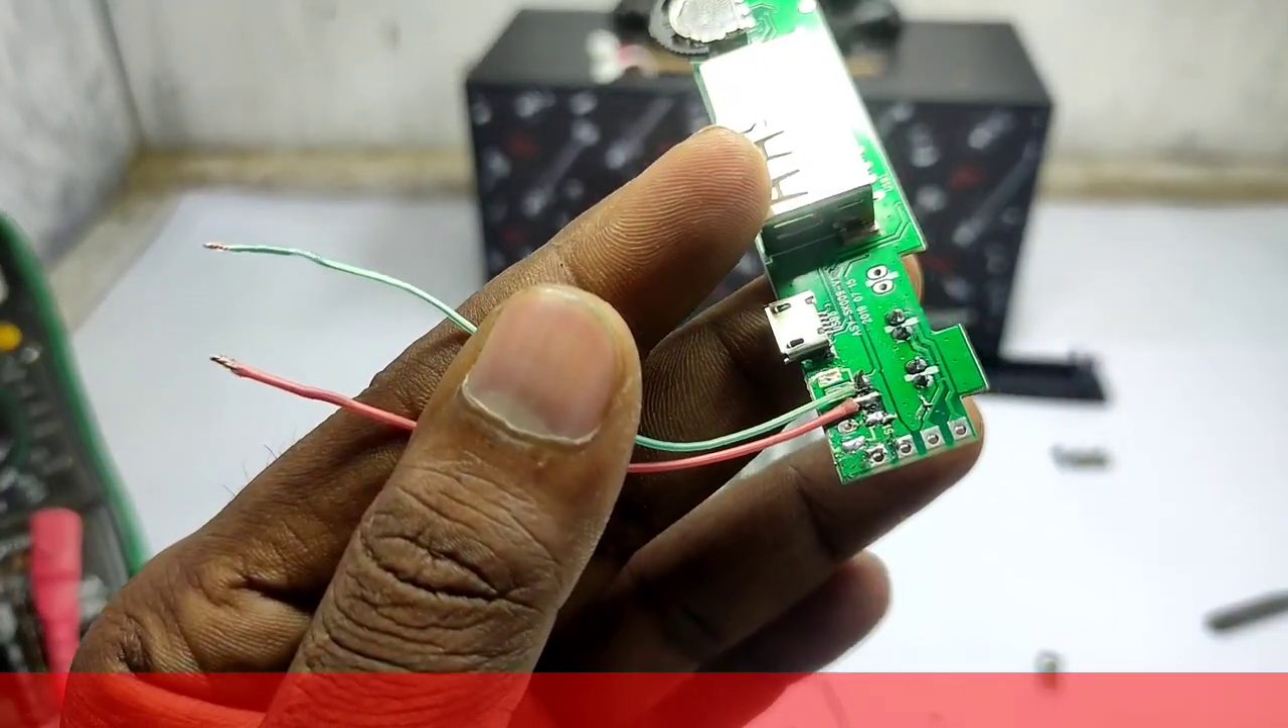ये मैंने इस तरीके से दो पतली wire ली है और इस तरीके से मैंने जोड़ दिया है इन दोनो point को।